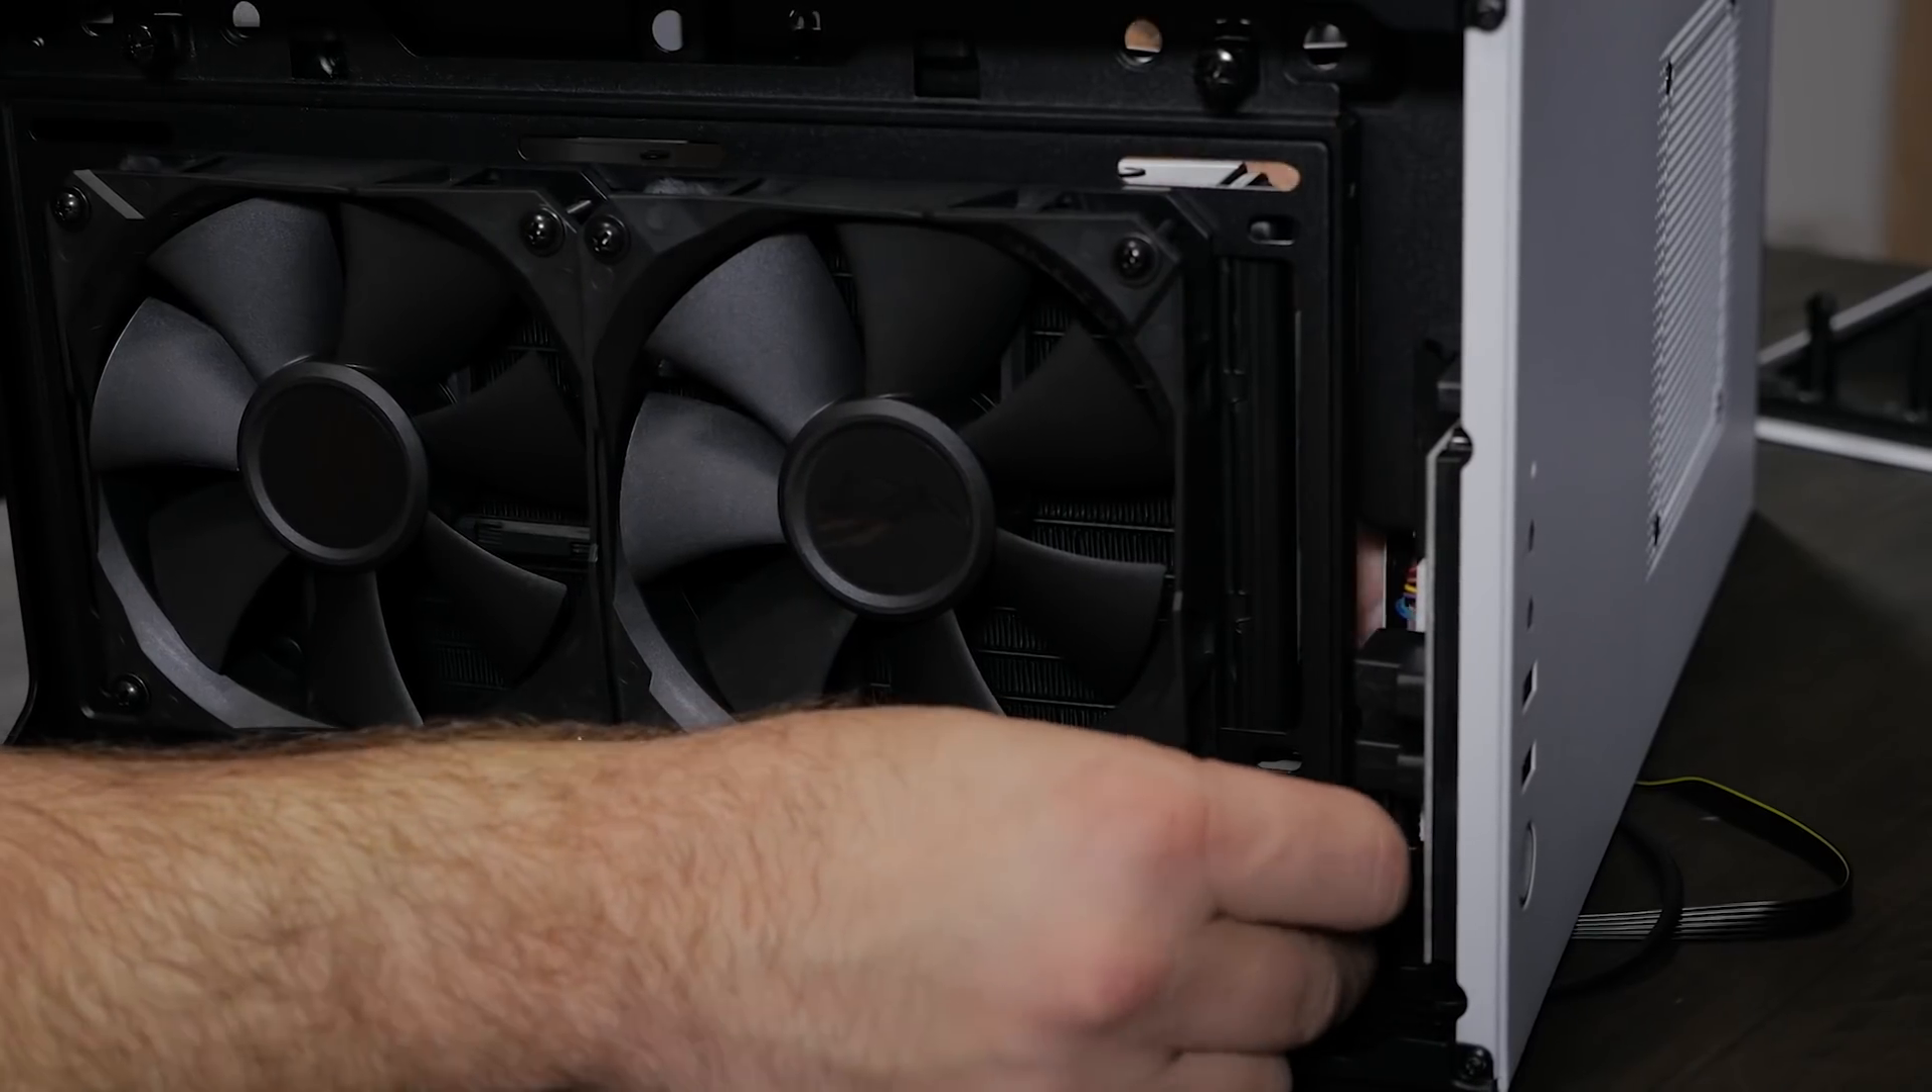Okay, so we've got our fans on.